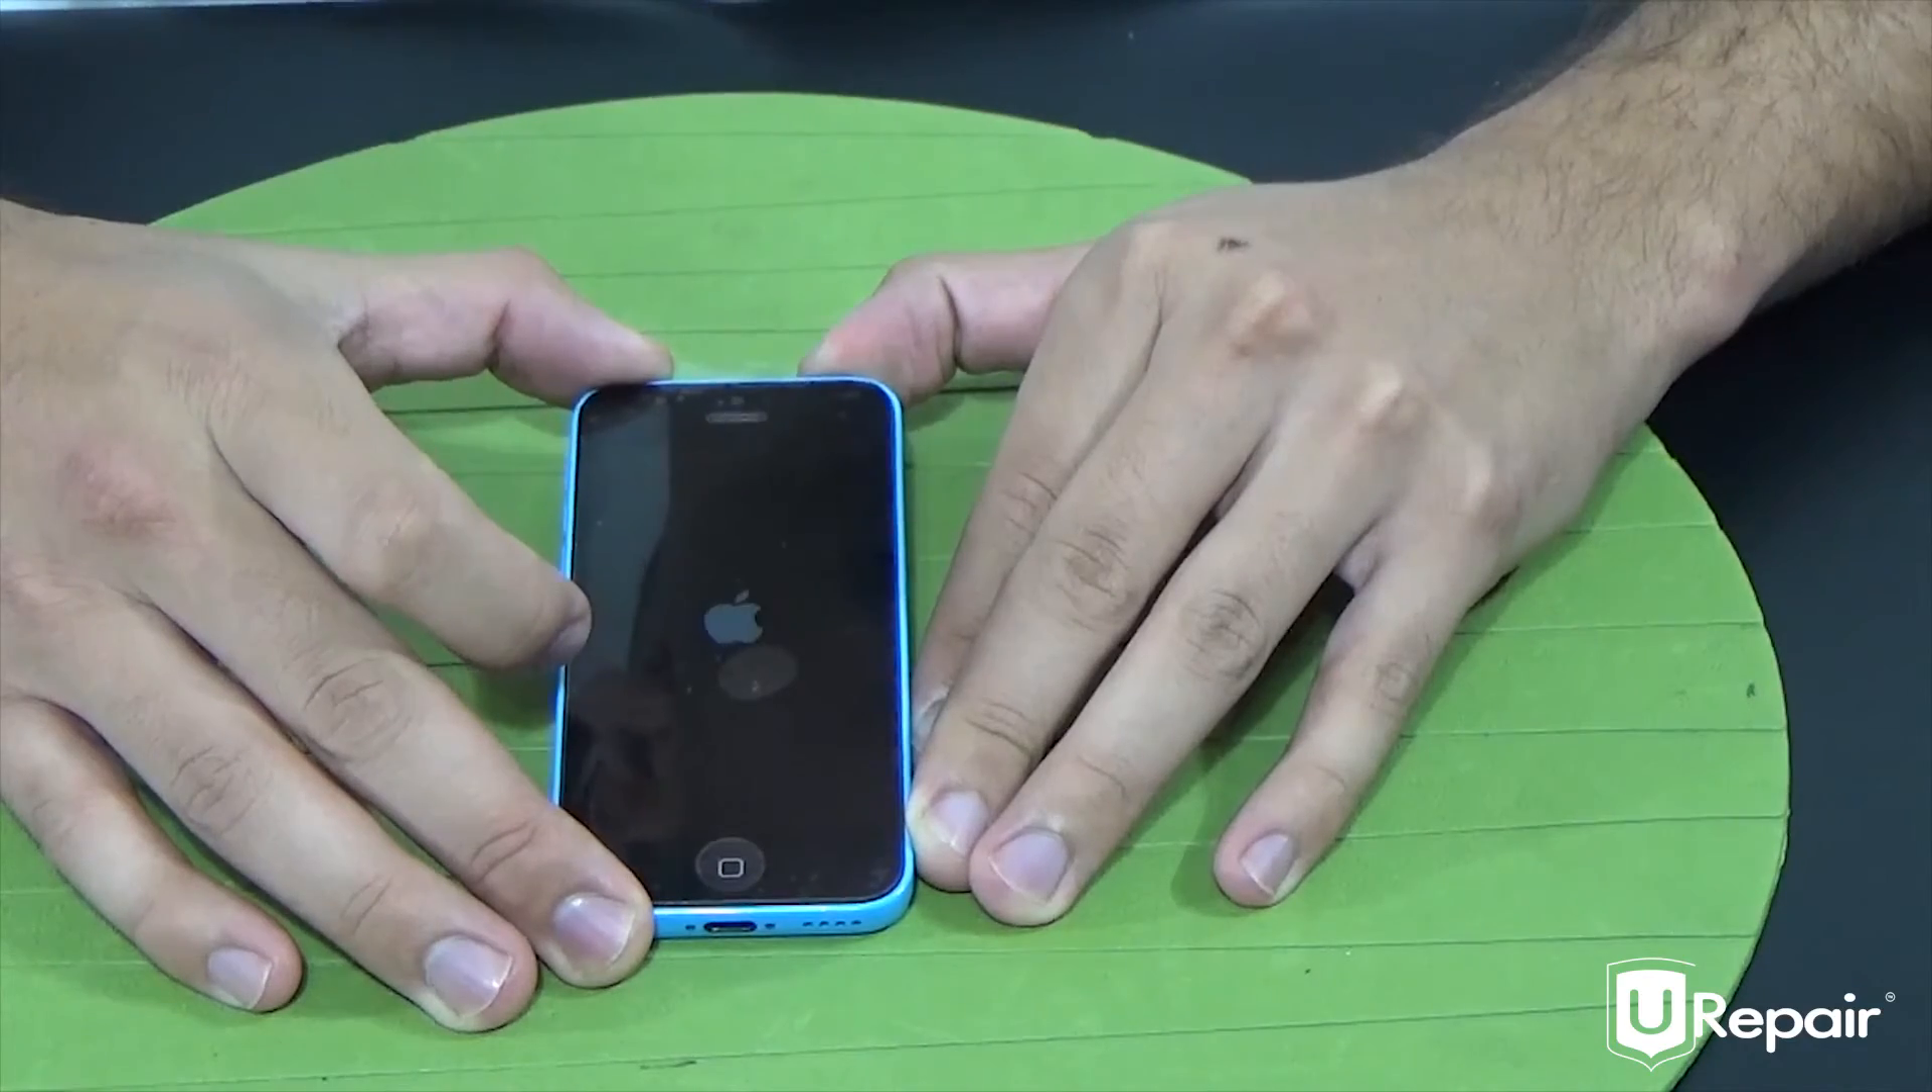So basically we have successfully reinstalled the screen onto the display here.